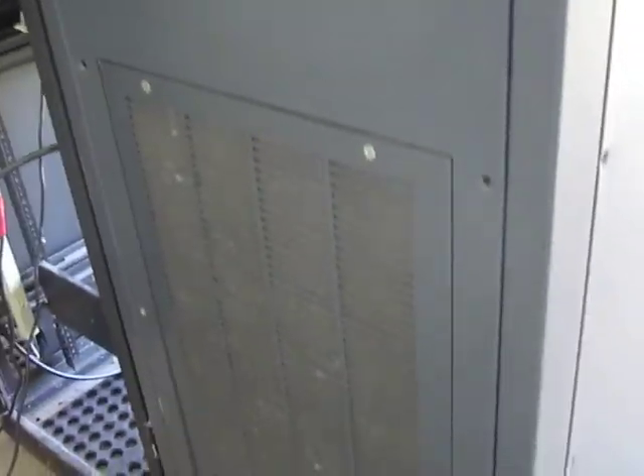I got the back of the transmitter back on, all done.